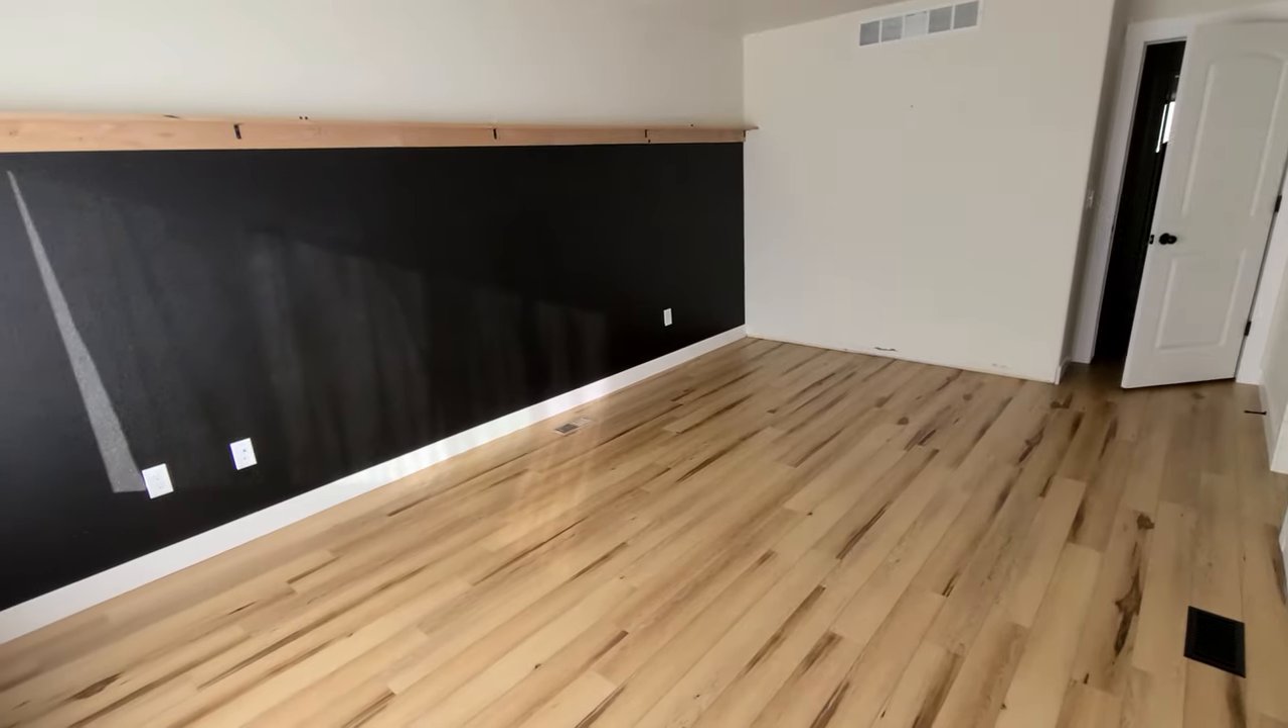The floor is in.